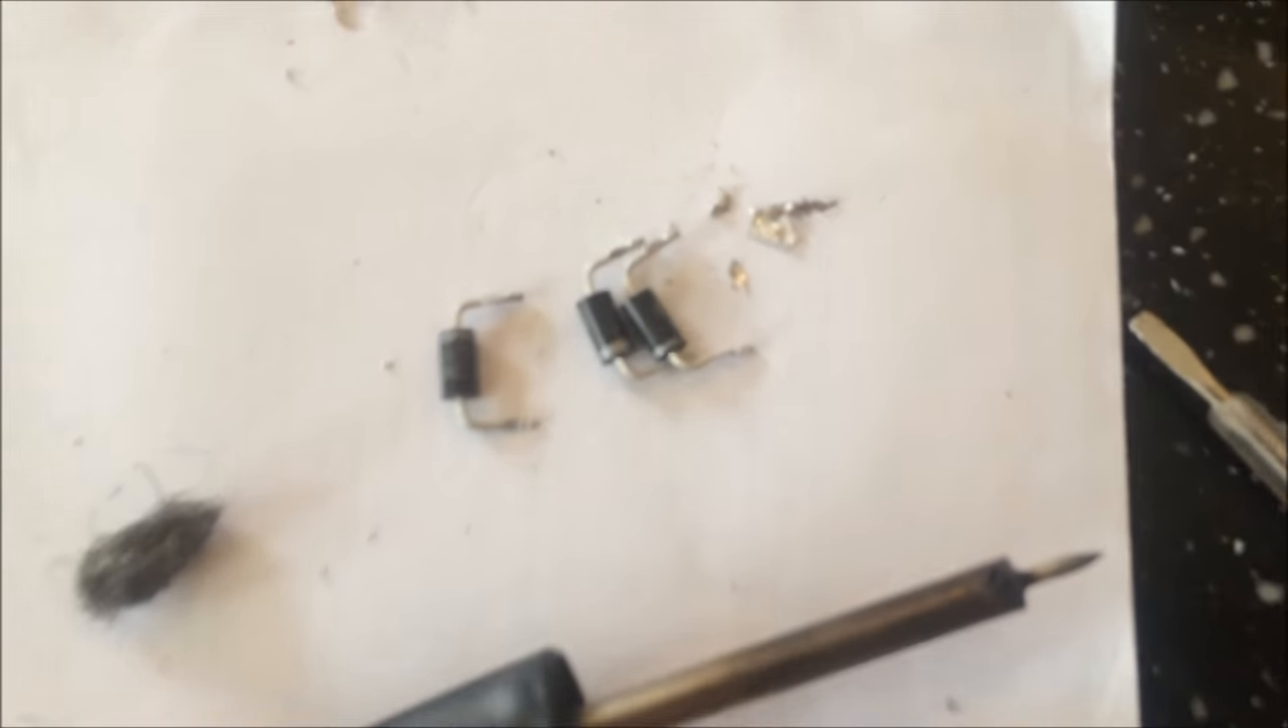Now we've desoldered and removed the diodes.